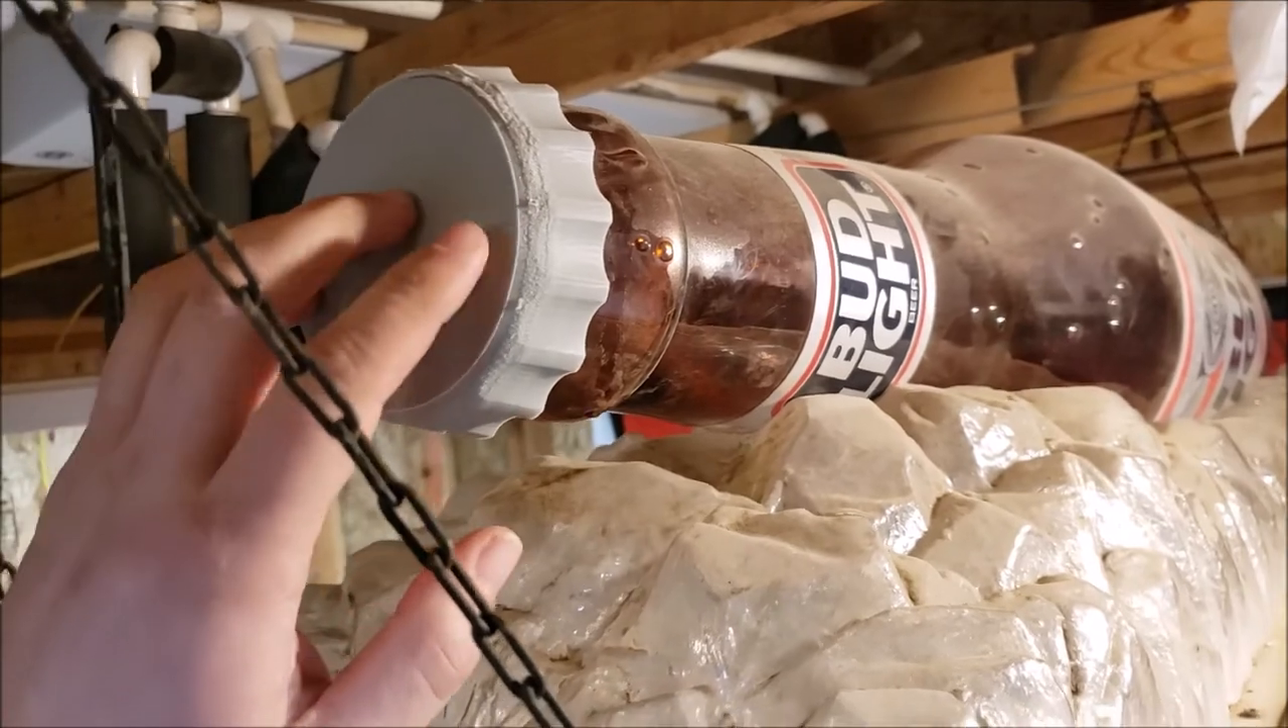So I test fit the new cap onto the bottle and oh man that looks good the silver looks good I'm pretty happy.